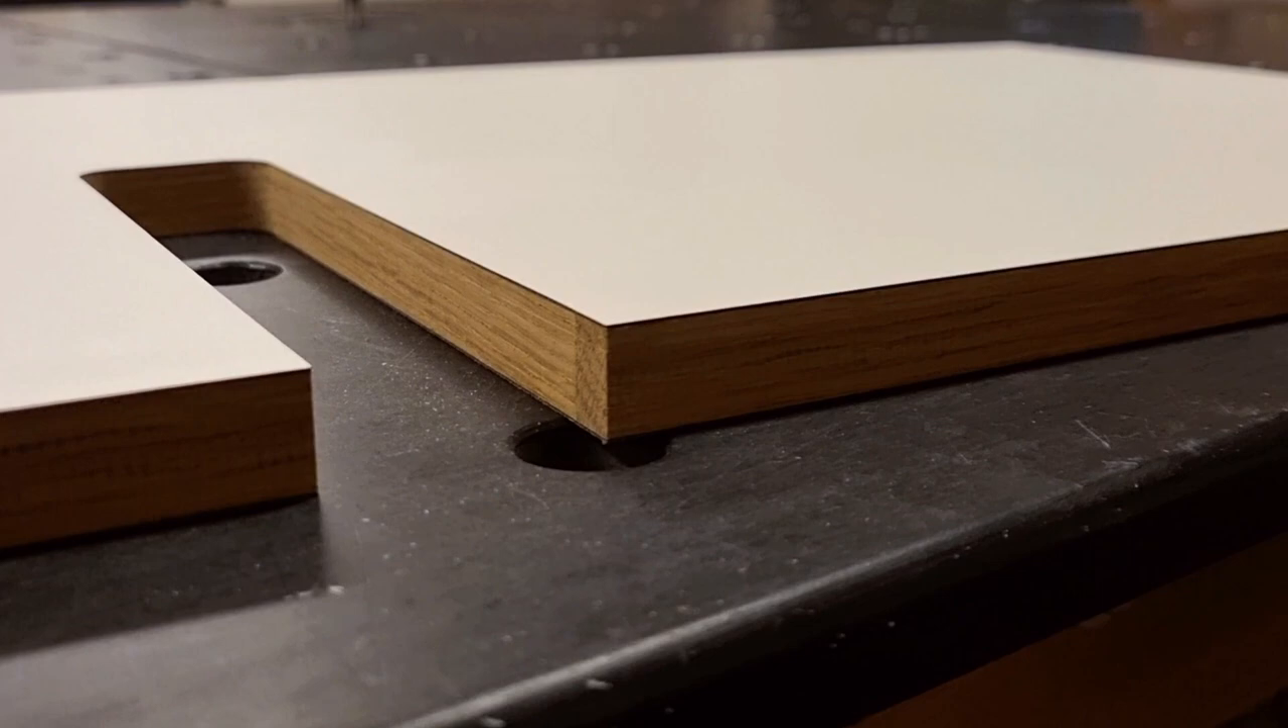Now the laminate is trimmed flush with the base on both sides and it's time to round the corners.